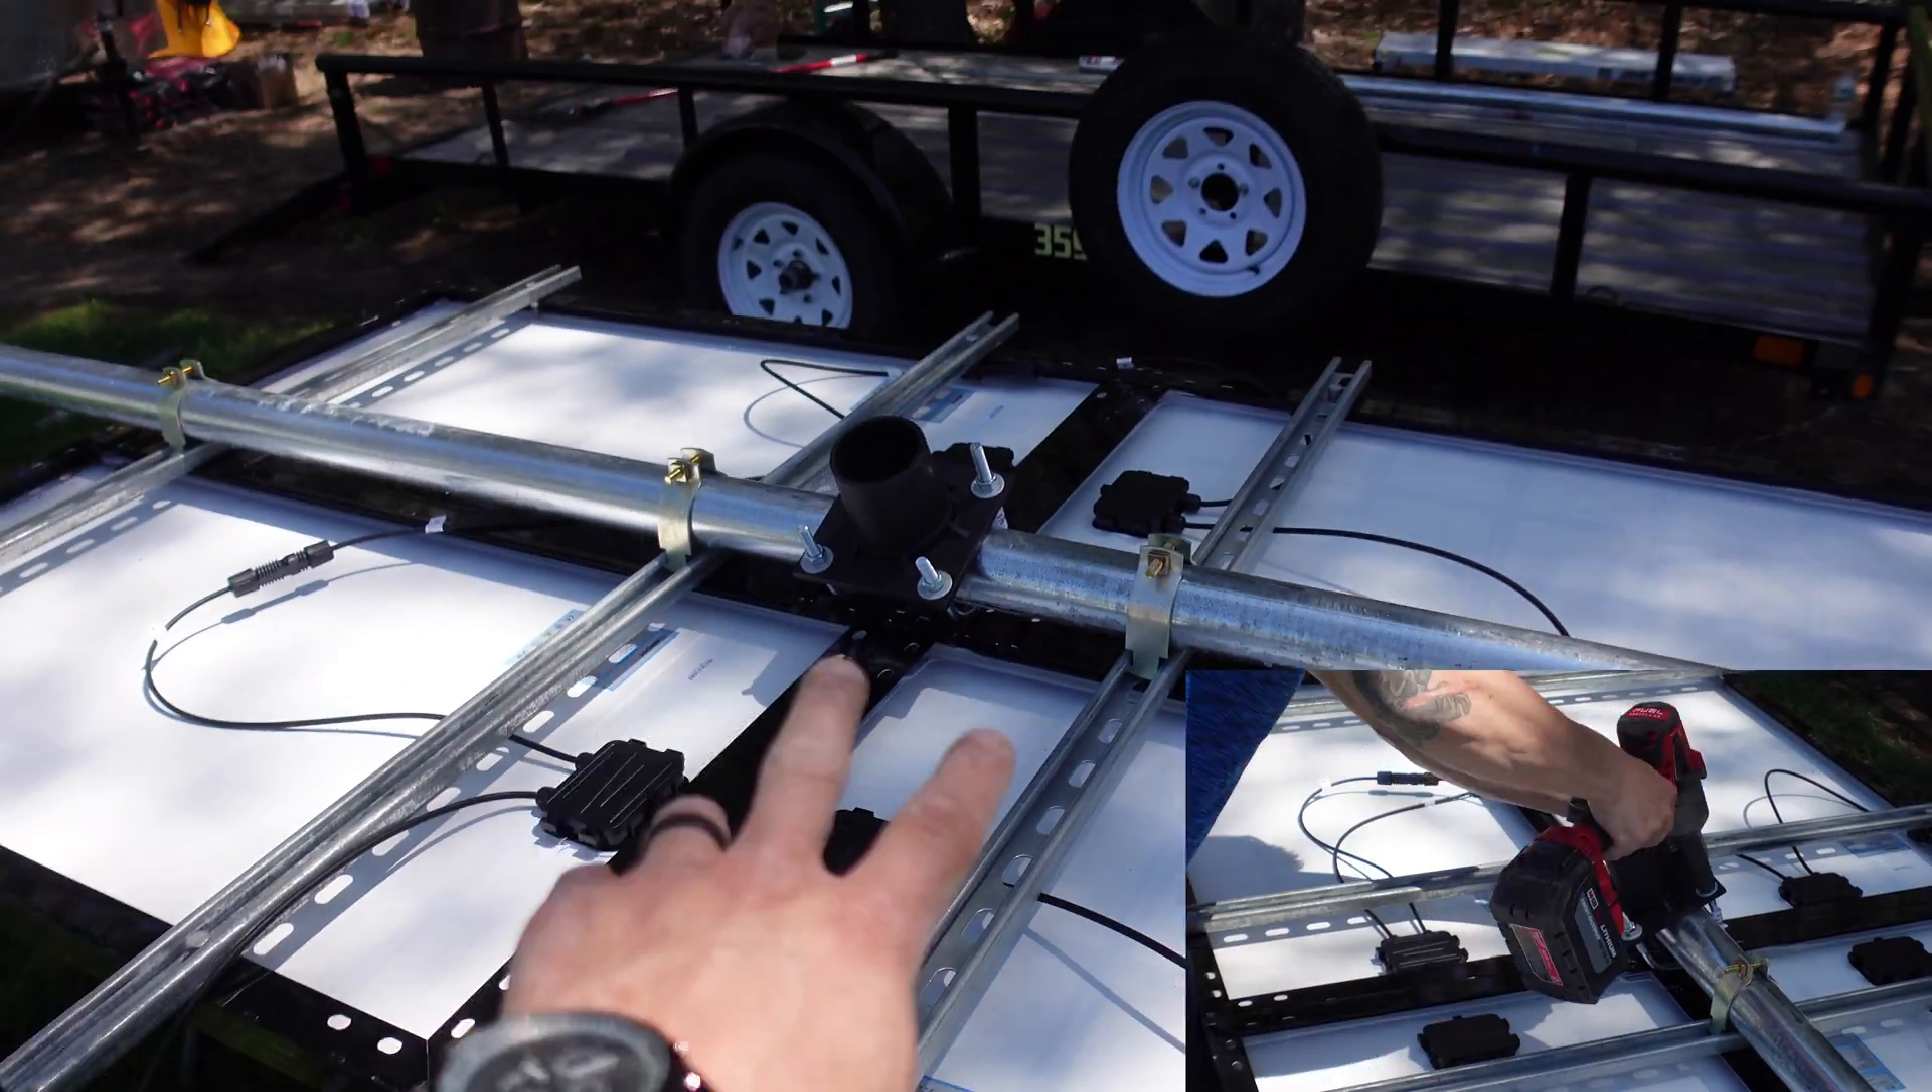We have one galvanized fence post straight across the middle with this uh circle by square with a couple u-bolts to hold it together.